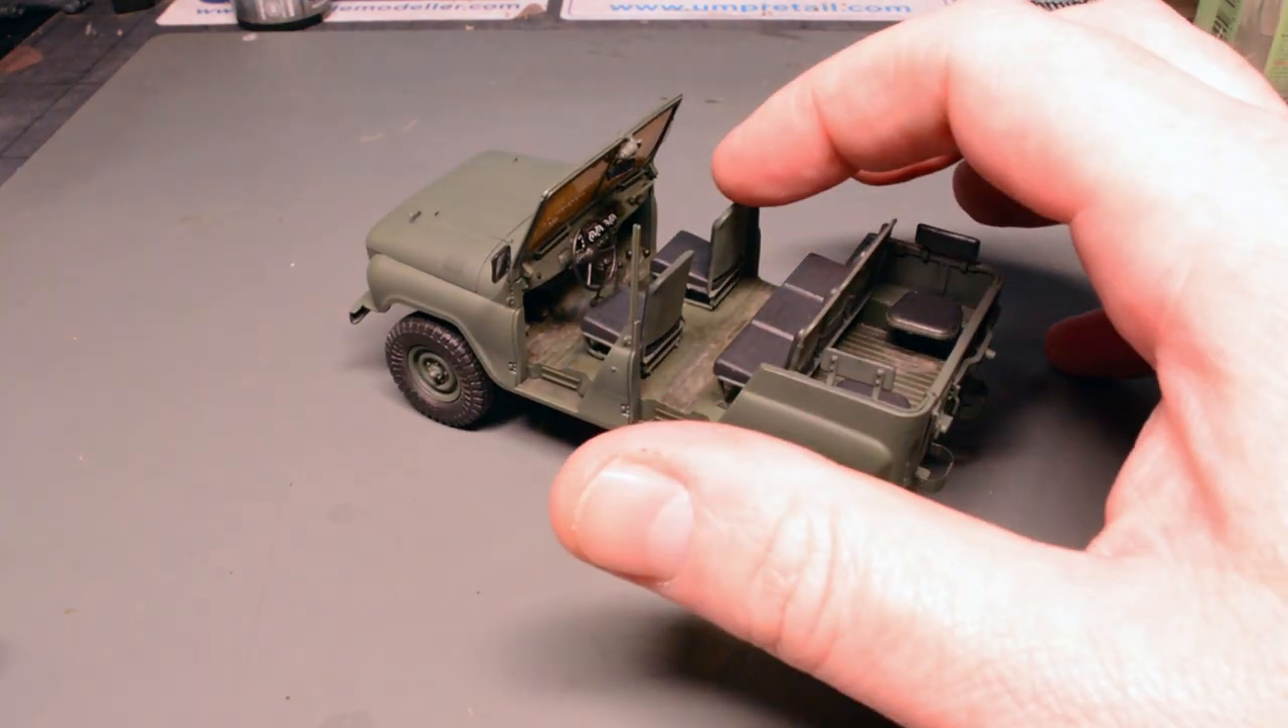With the basic weathering completed on the inside I glued the seats into place and I decided to get the vehicle closed up so I could concentrate on the exterior.